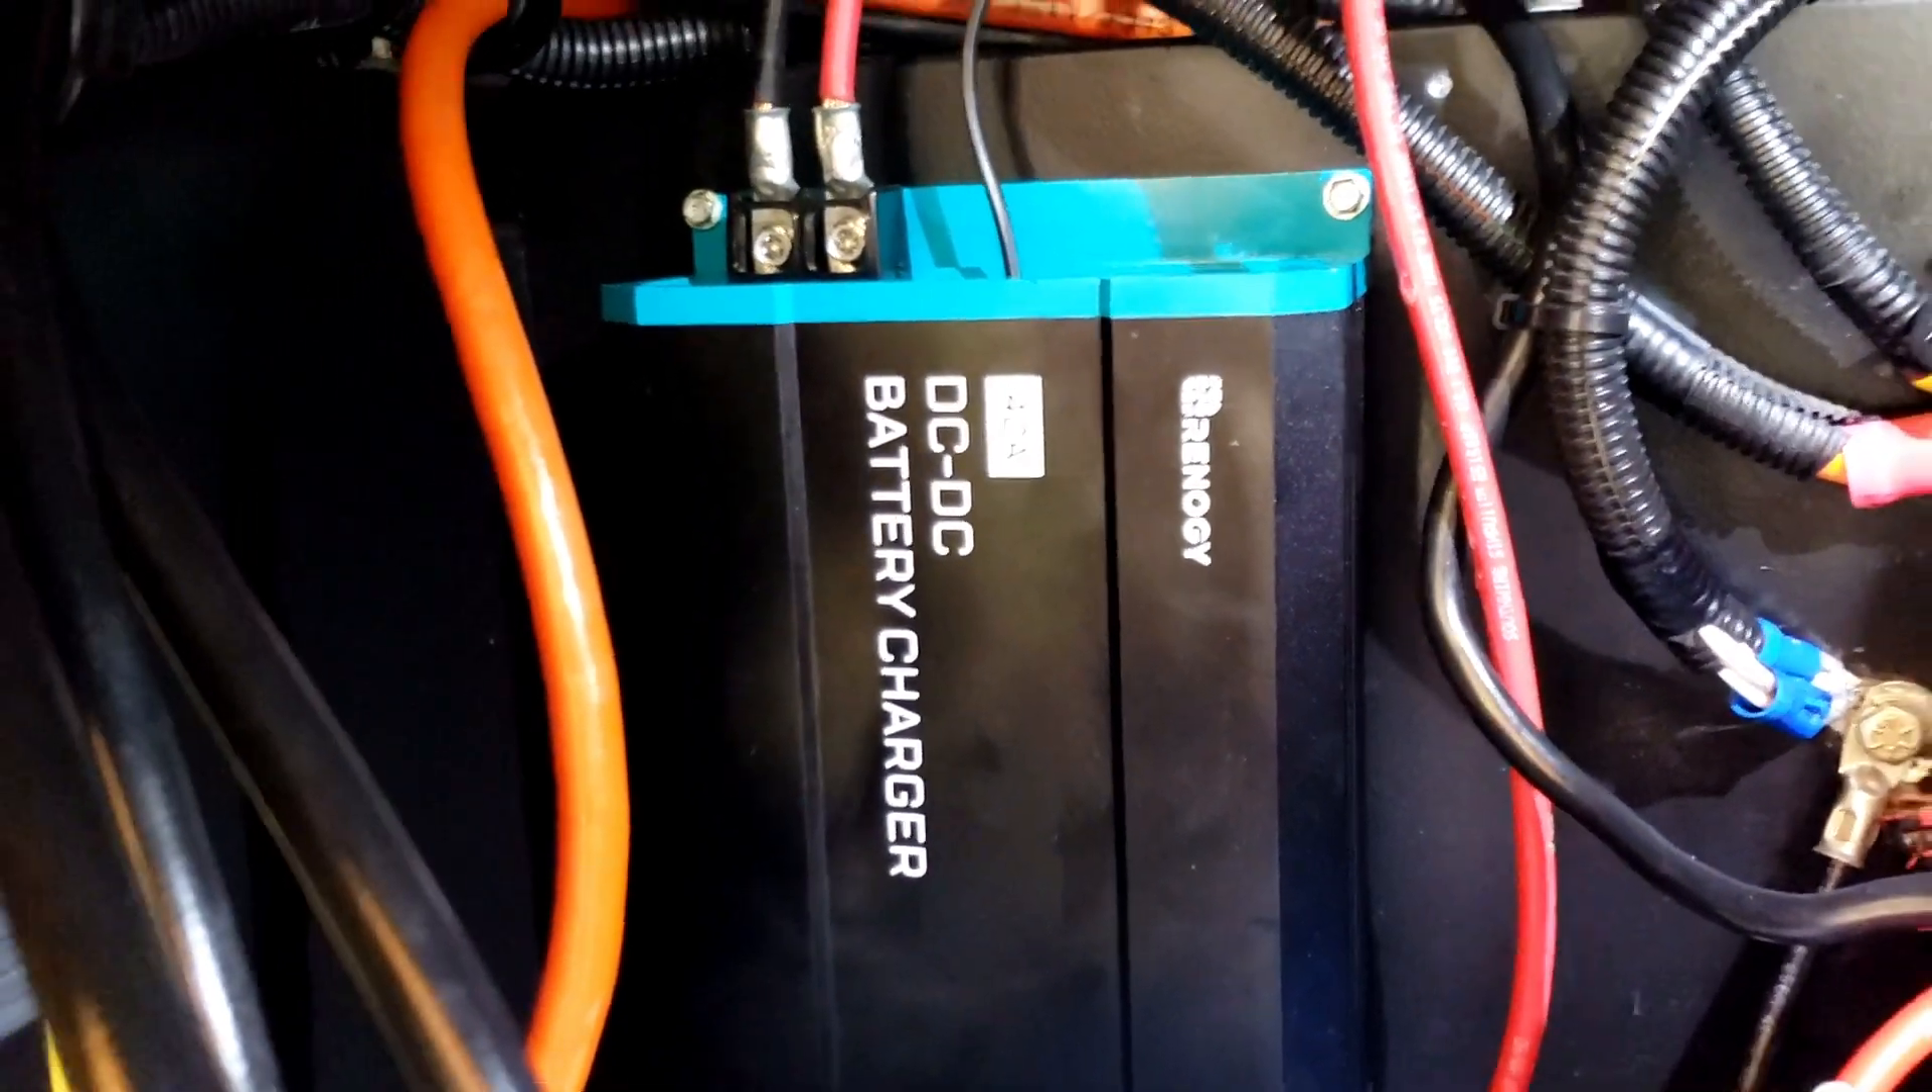Okay so I got everything installed the charger is back here.